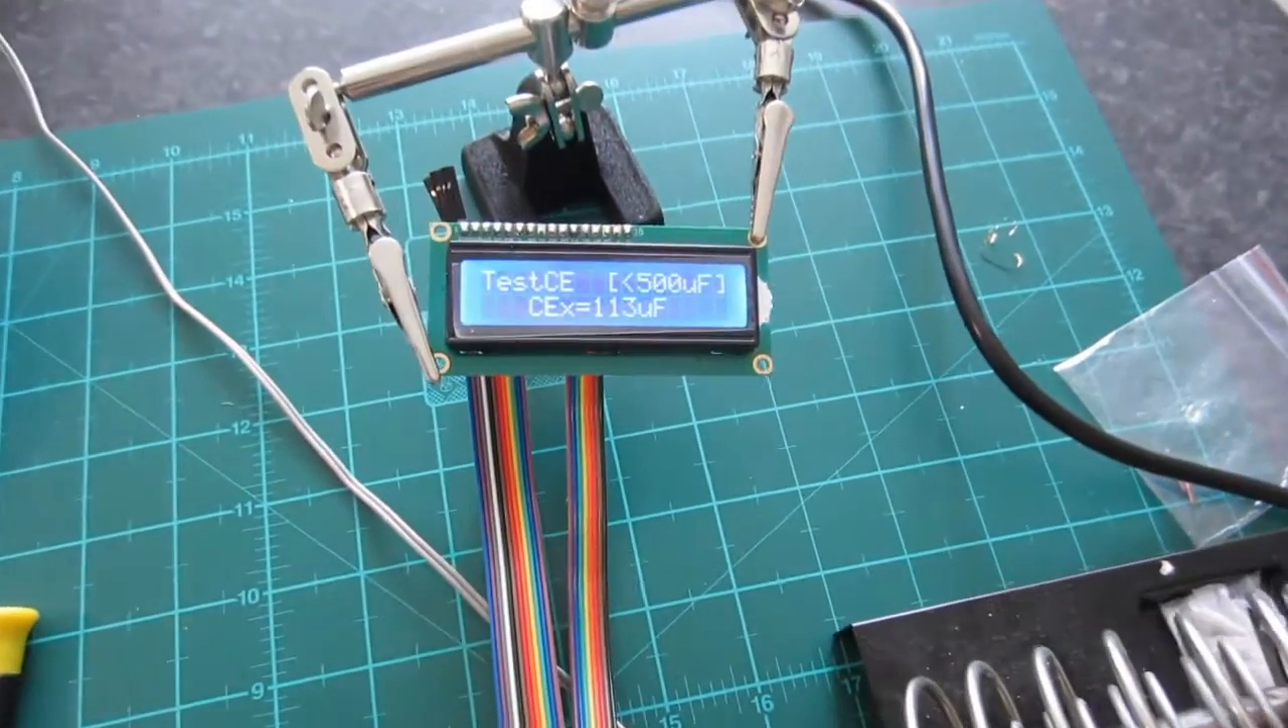So, I managed to, ah, hook up my, my LCD with, ah, some ribbon cable.